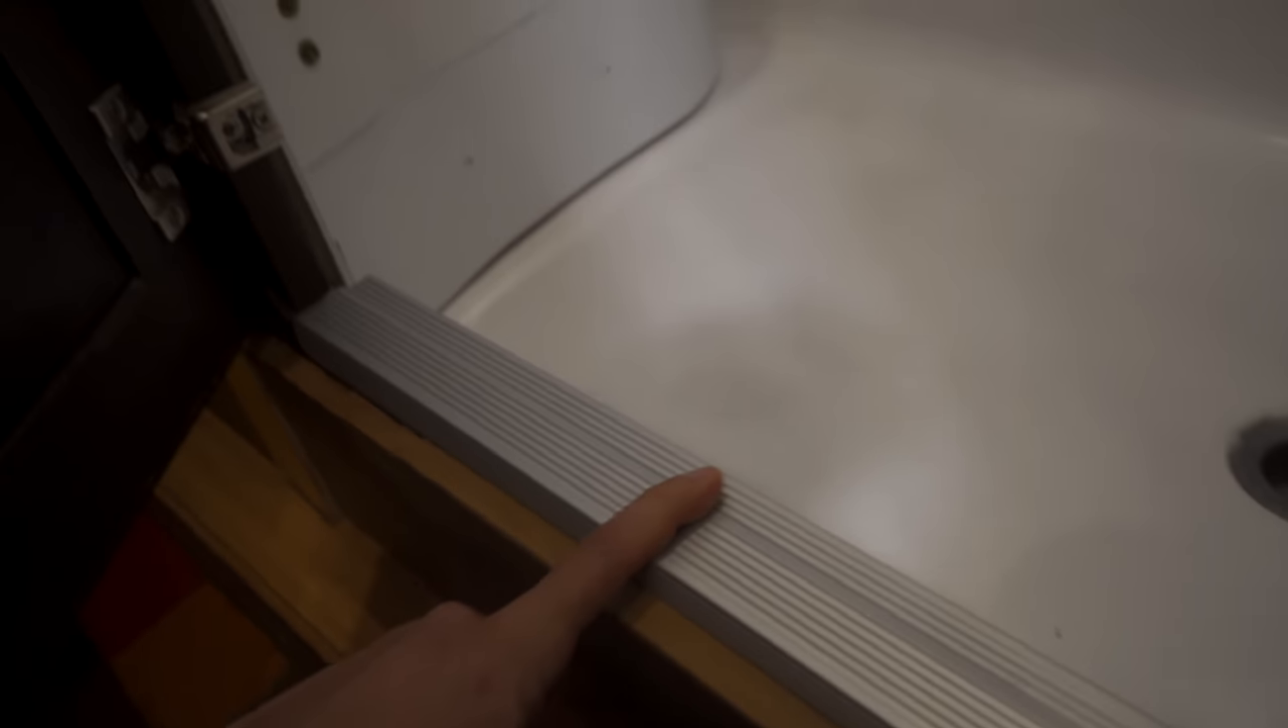Put my paneling all back. We put the threshold back on the bottom of the shower.